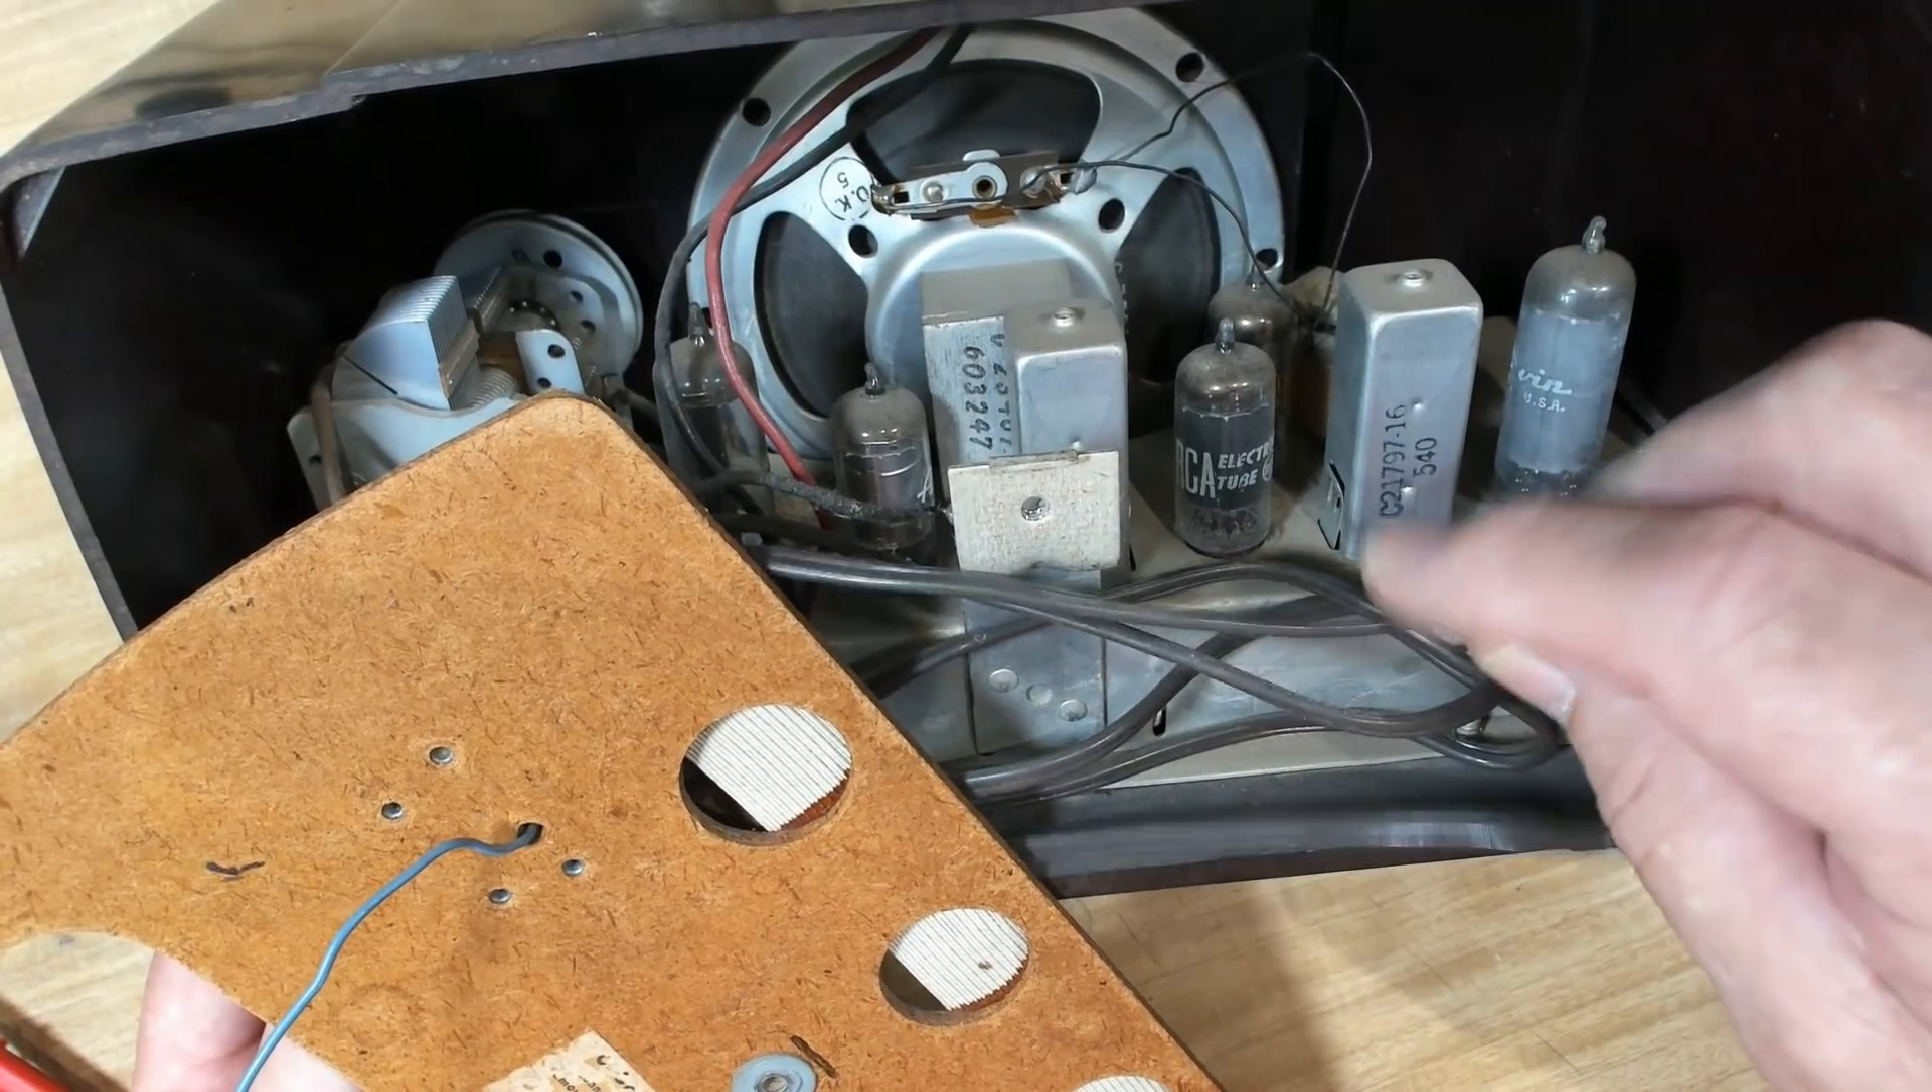I've taken the back off the other radio.